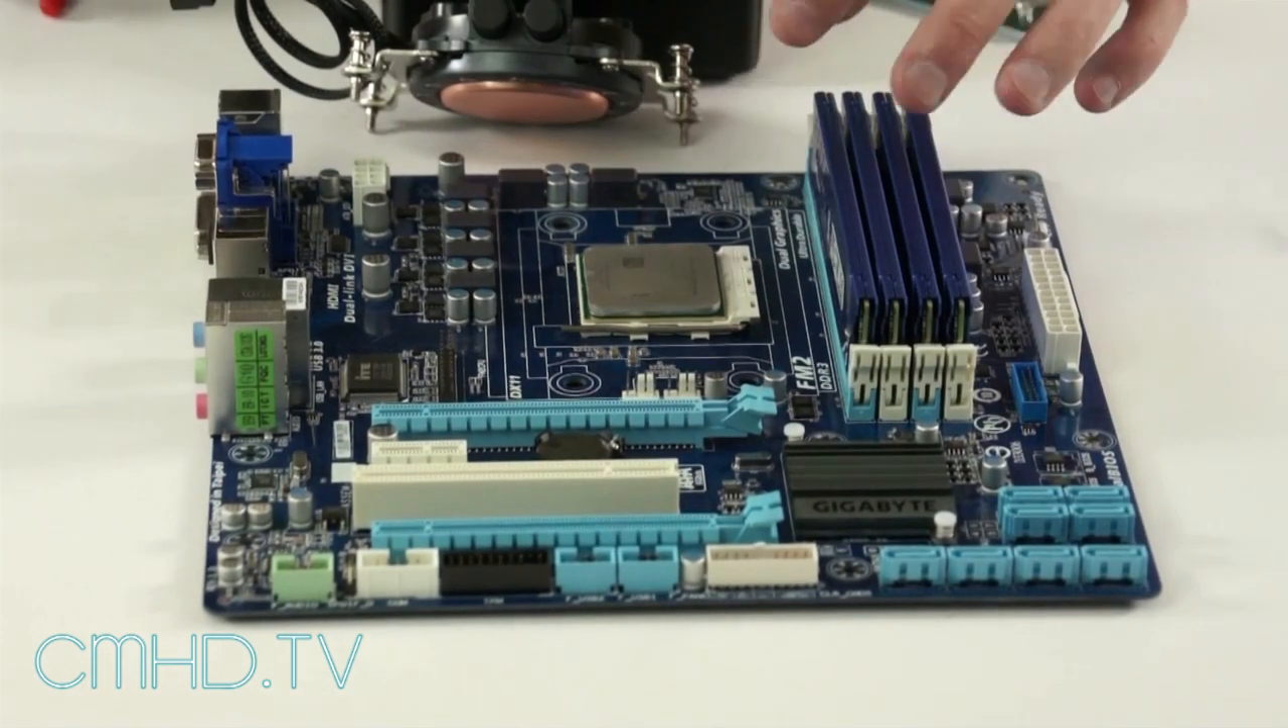So I've already installed the CPU.